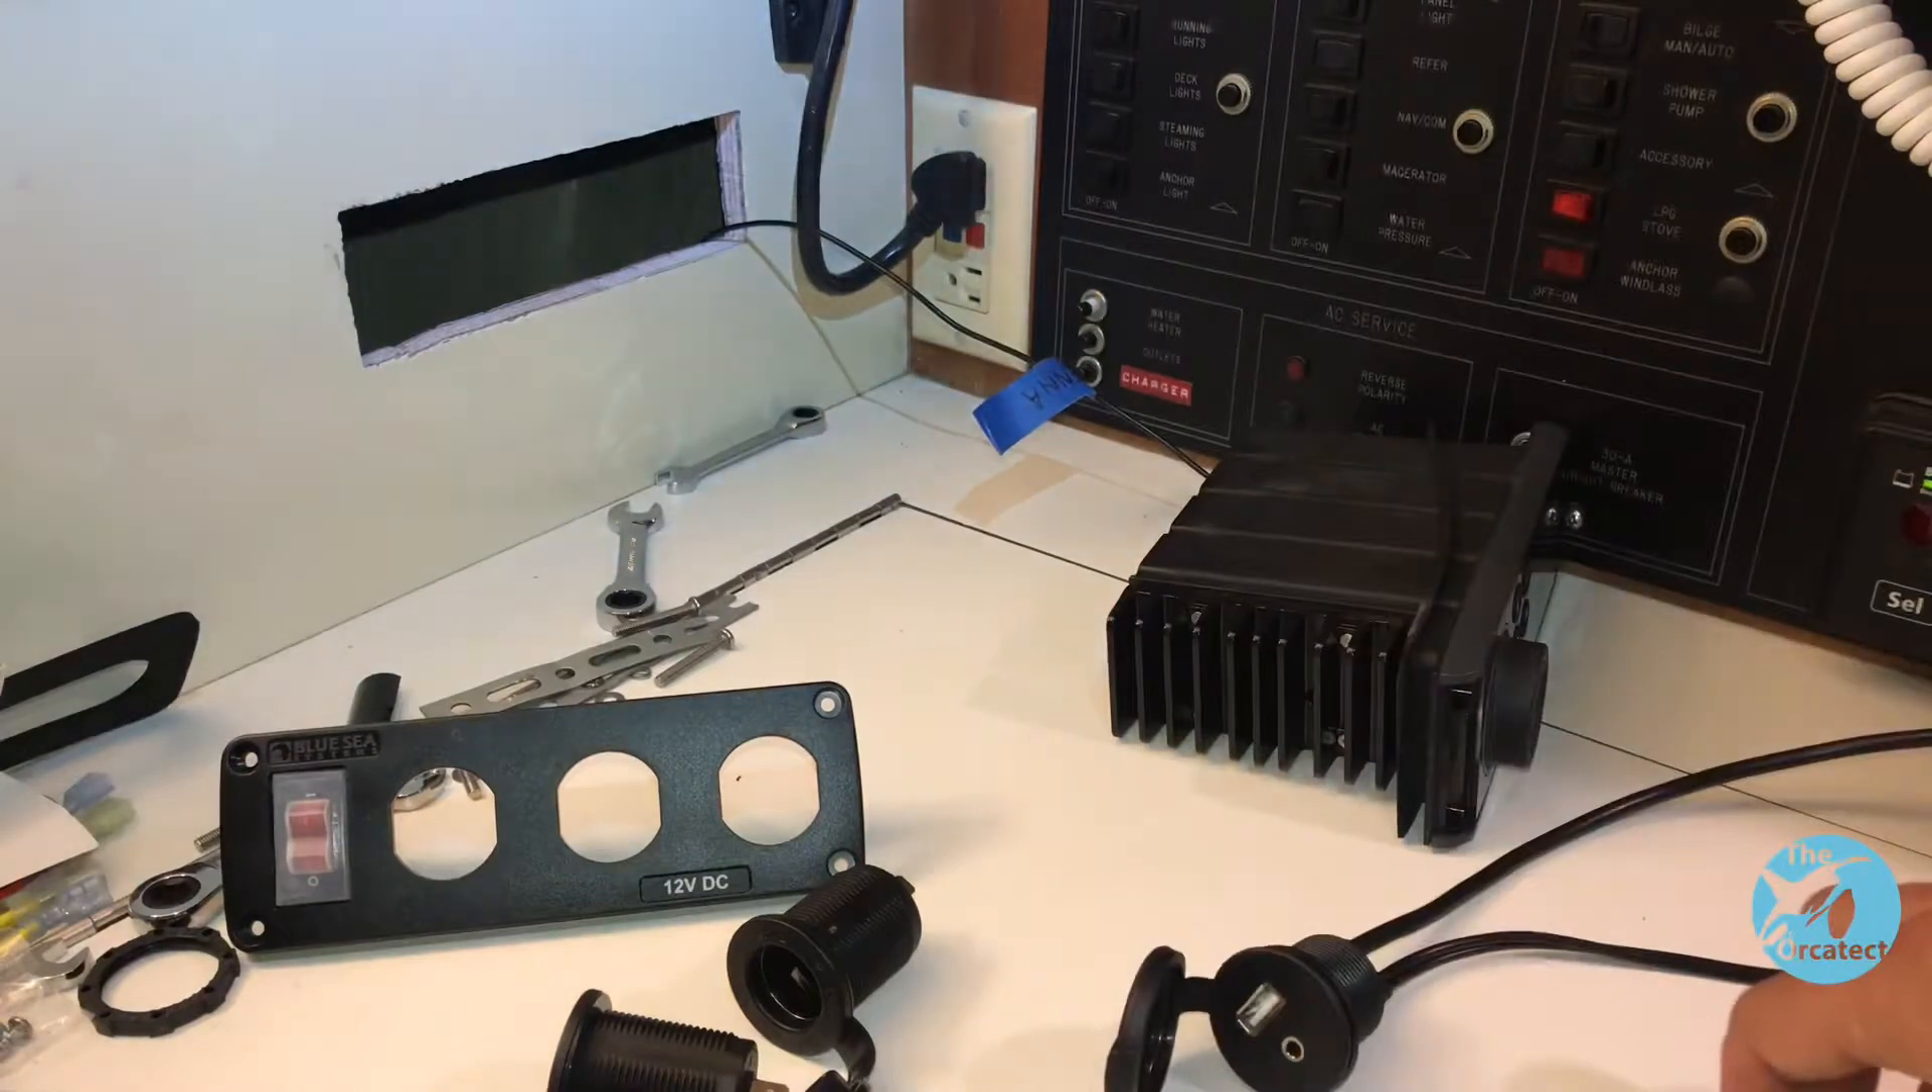As you can see, I've already actually removed the radio here.